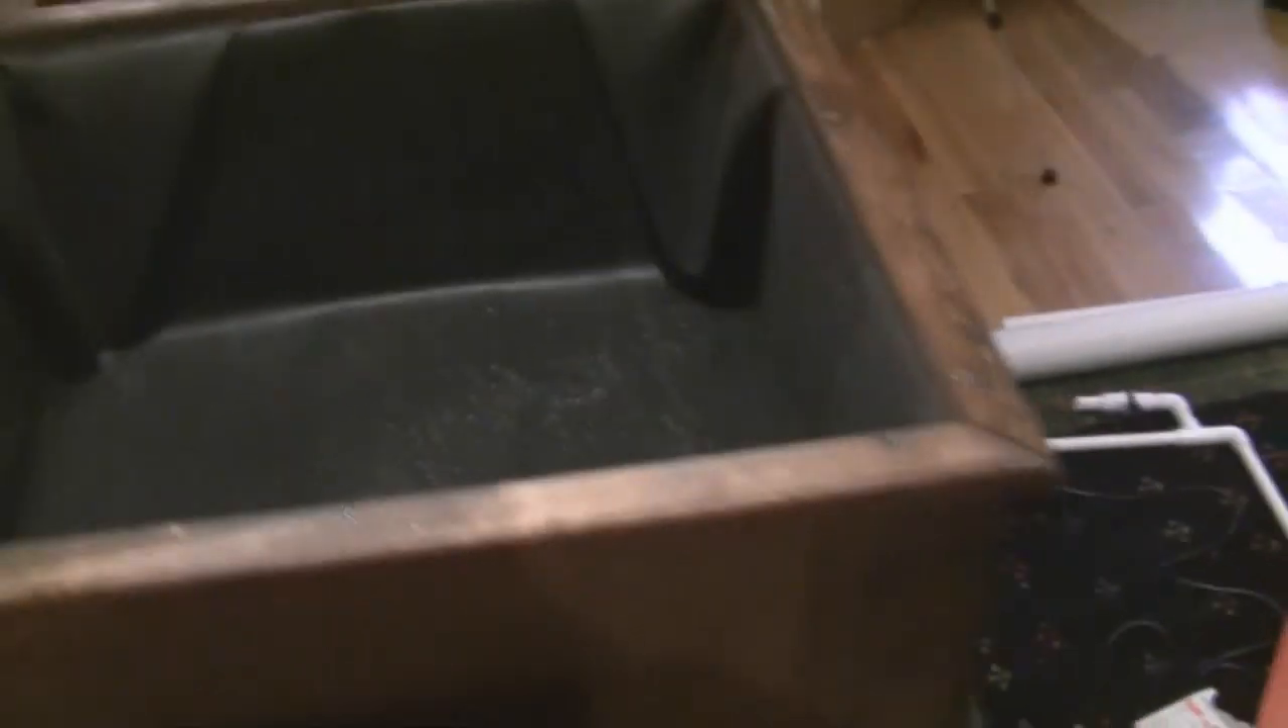We put this railing on you know just to keep the rubber liner in place.